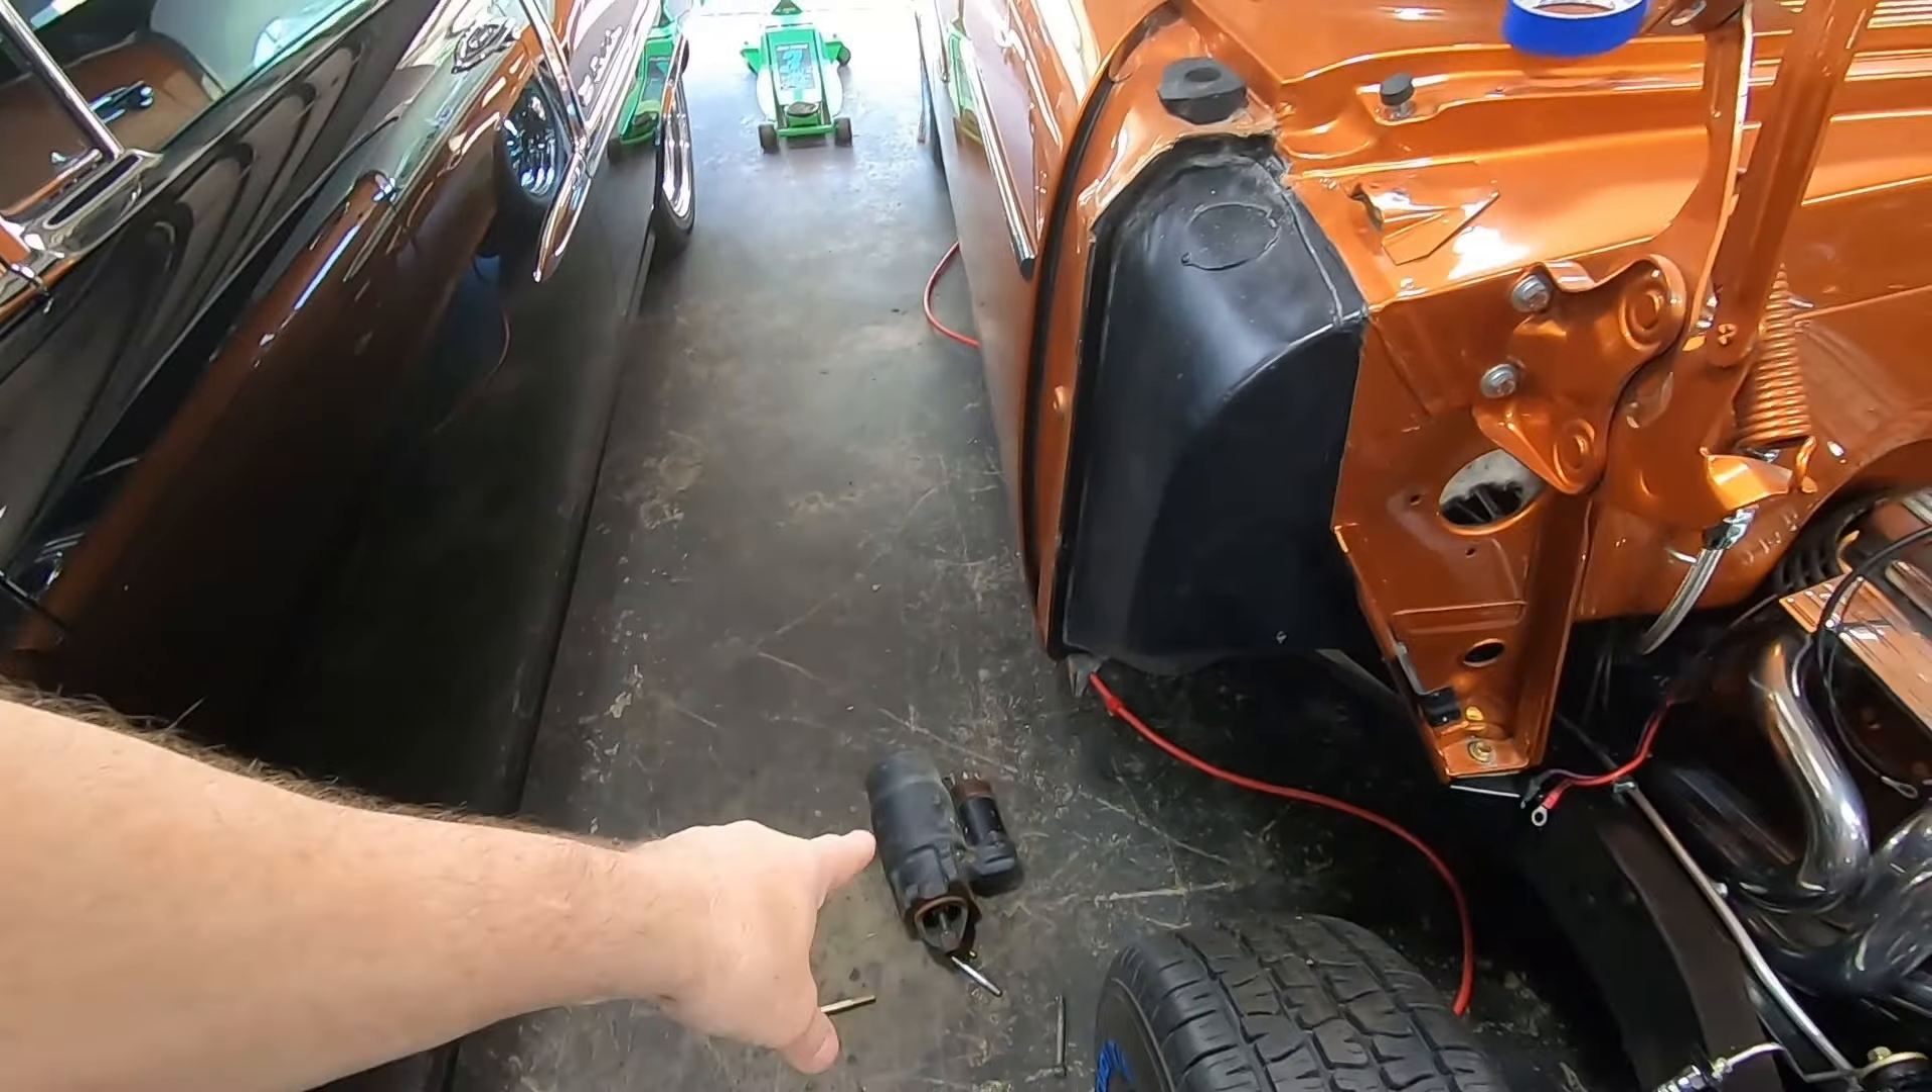I need to get the starter on.